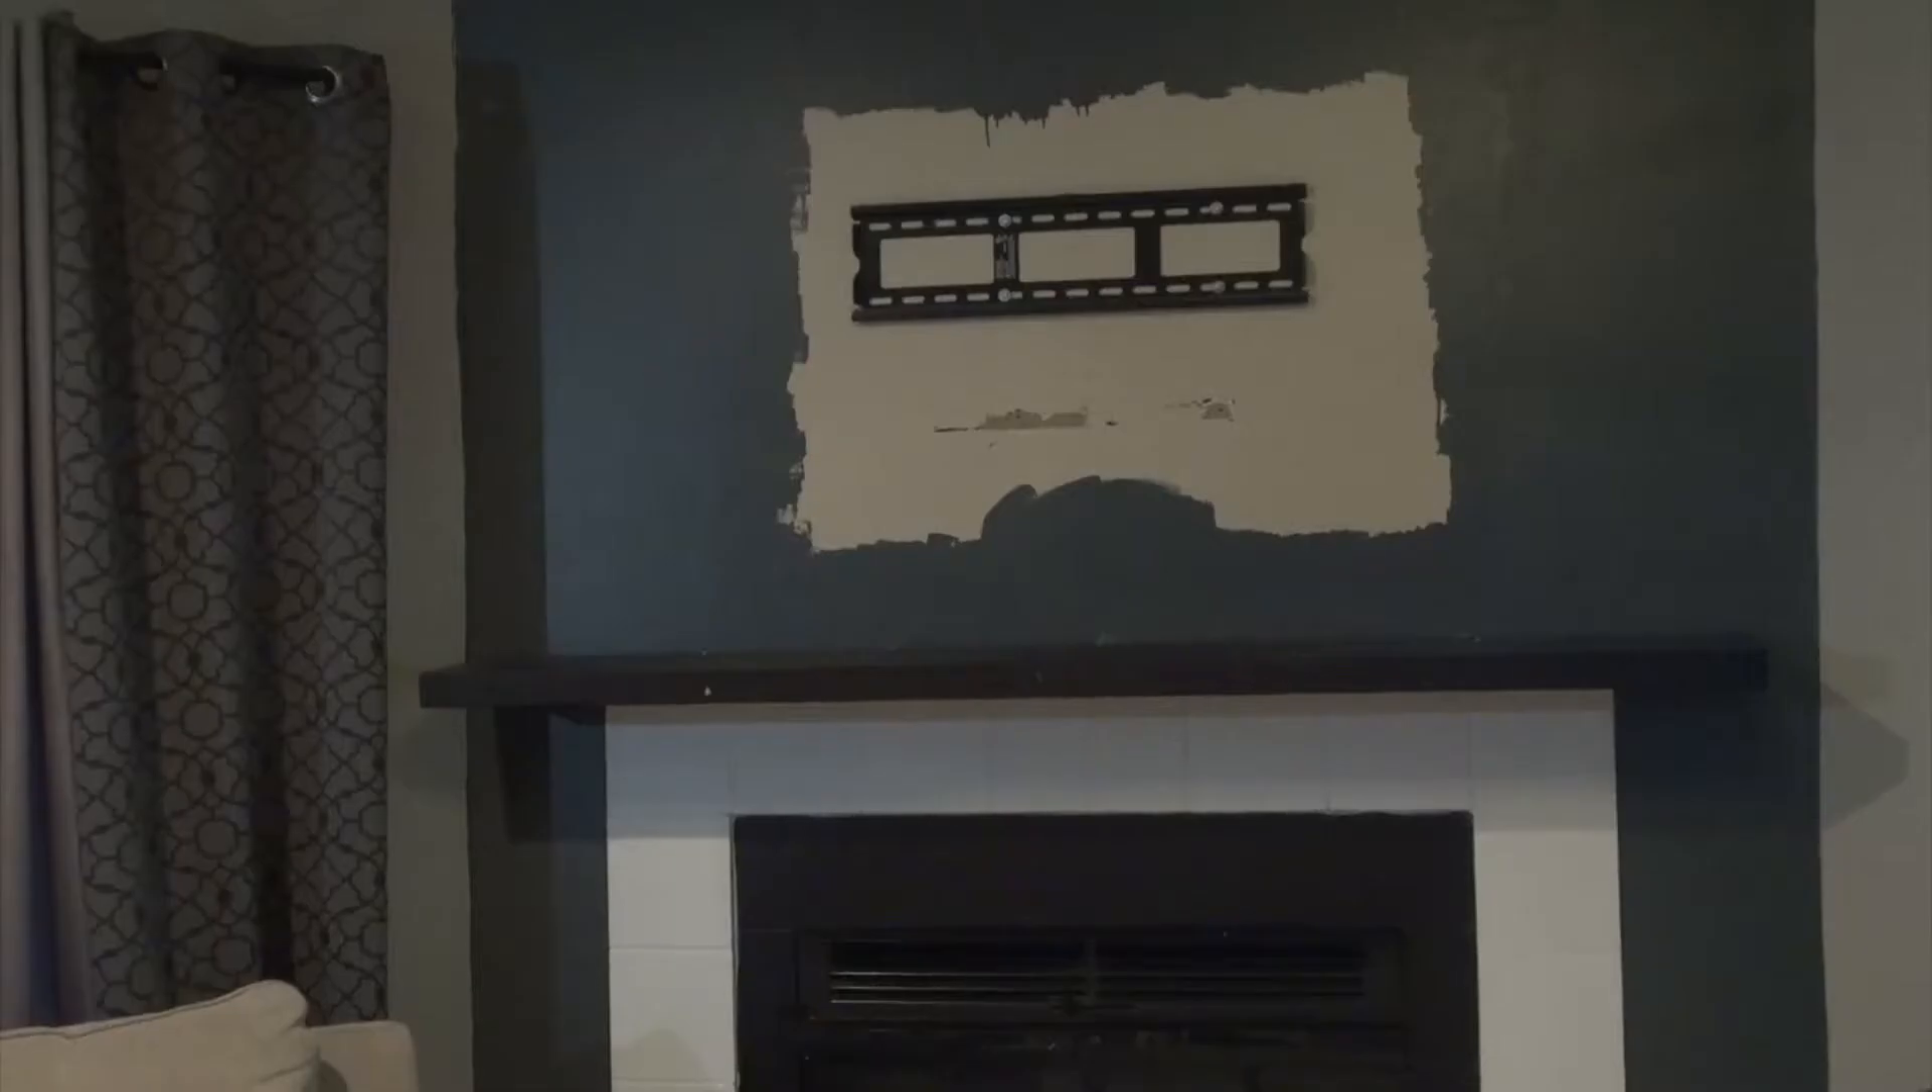And here's a look at the wall with the TV removed.